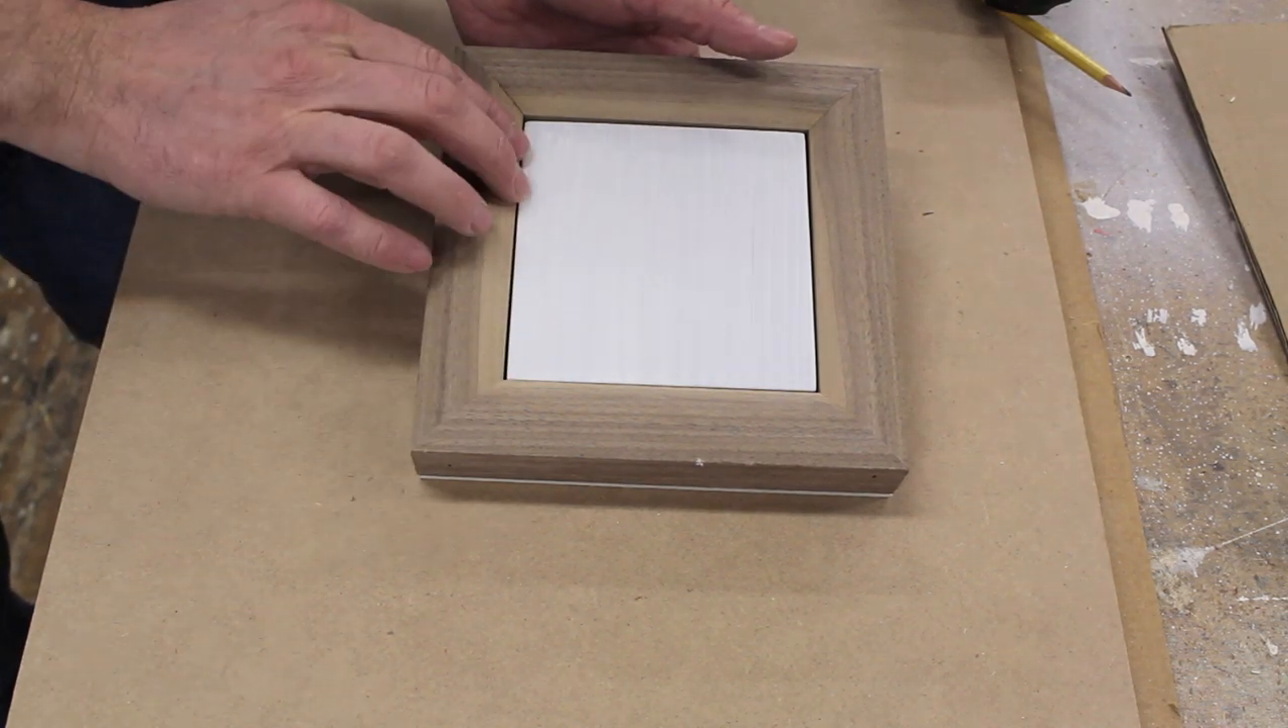Now that the plywood is attached to the back of the frame I'll flip it over and you can see how the panel fits really nicely right inside the frame just flush with the edge of the molding.